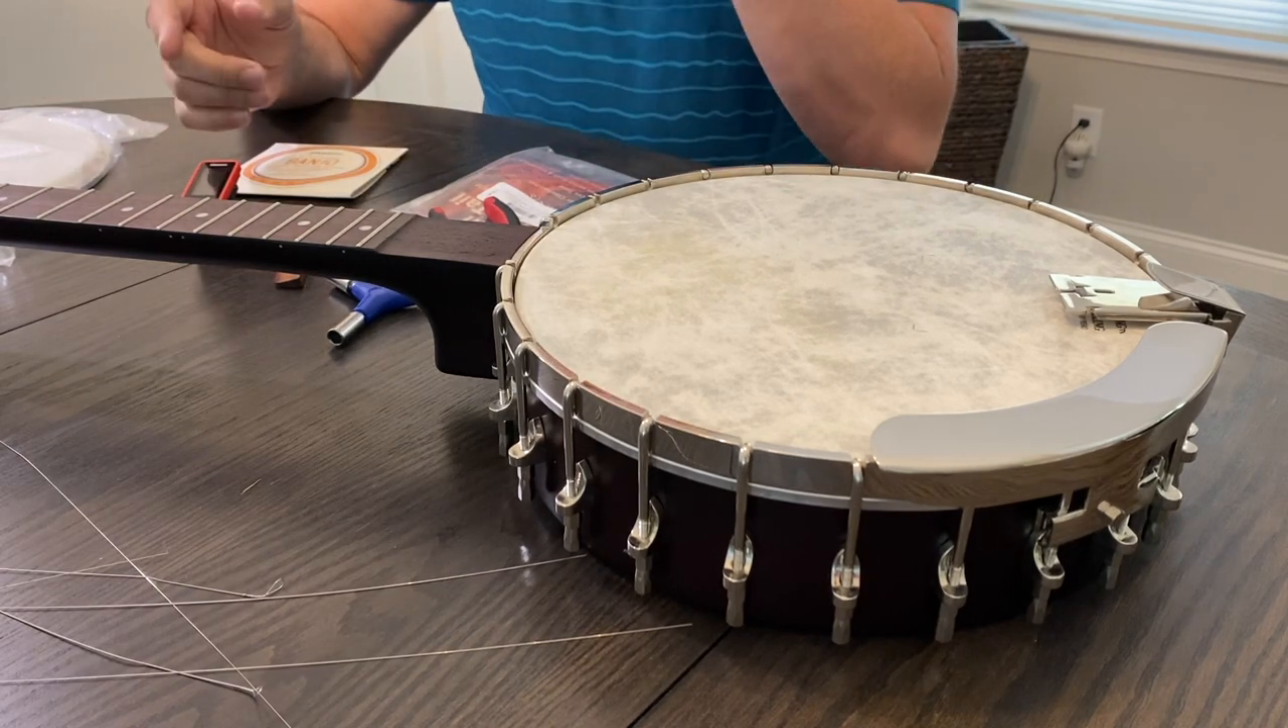So we got the strings off the banjo.